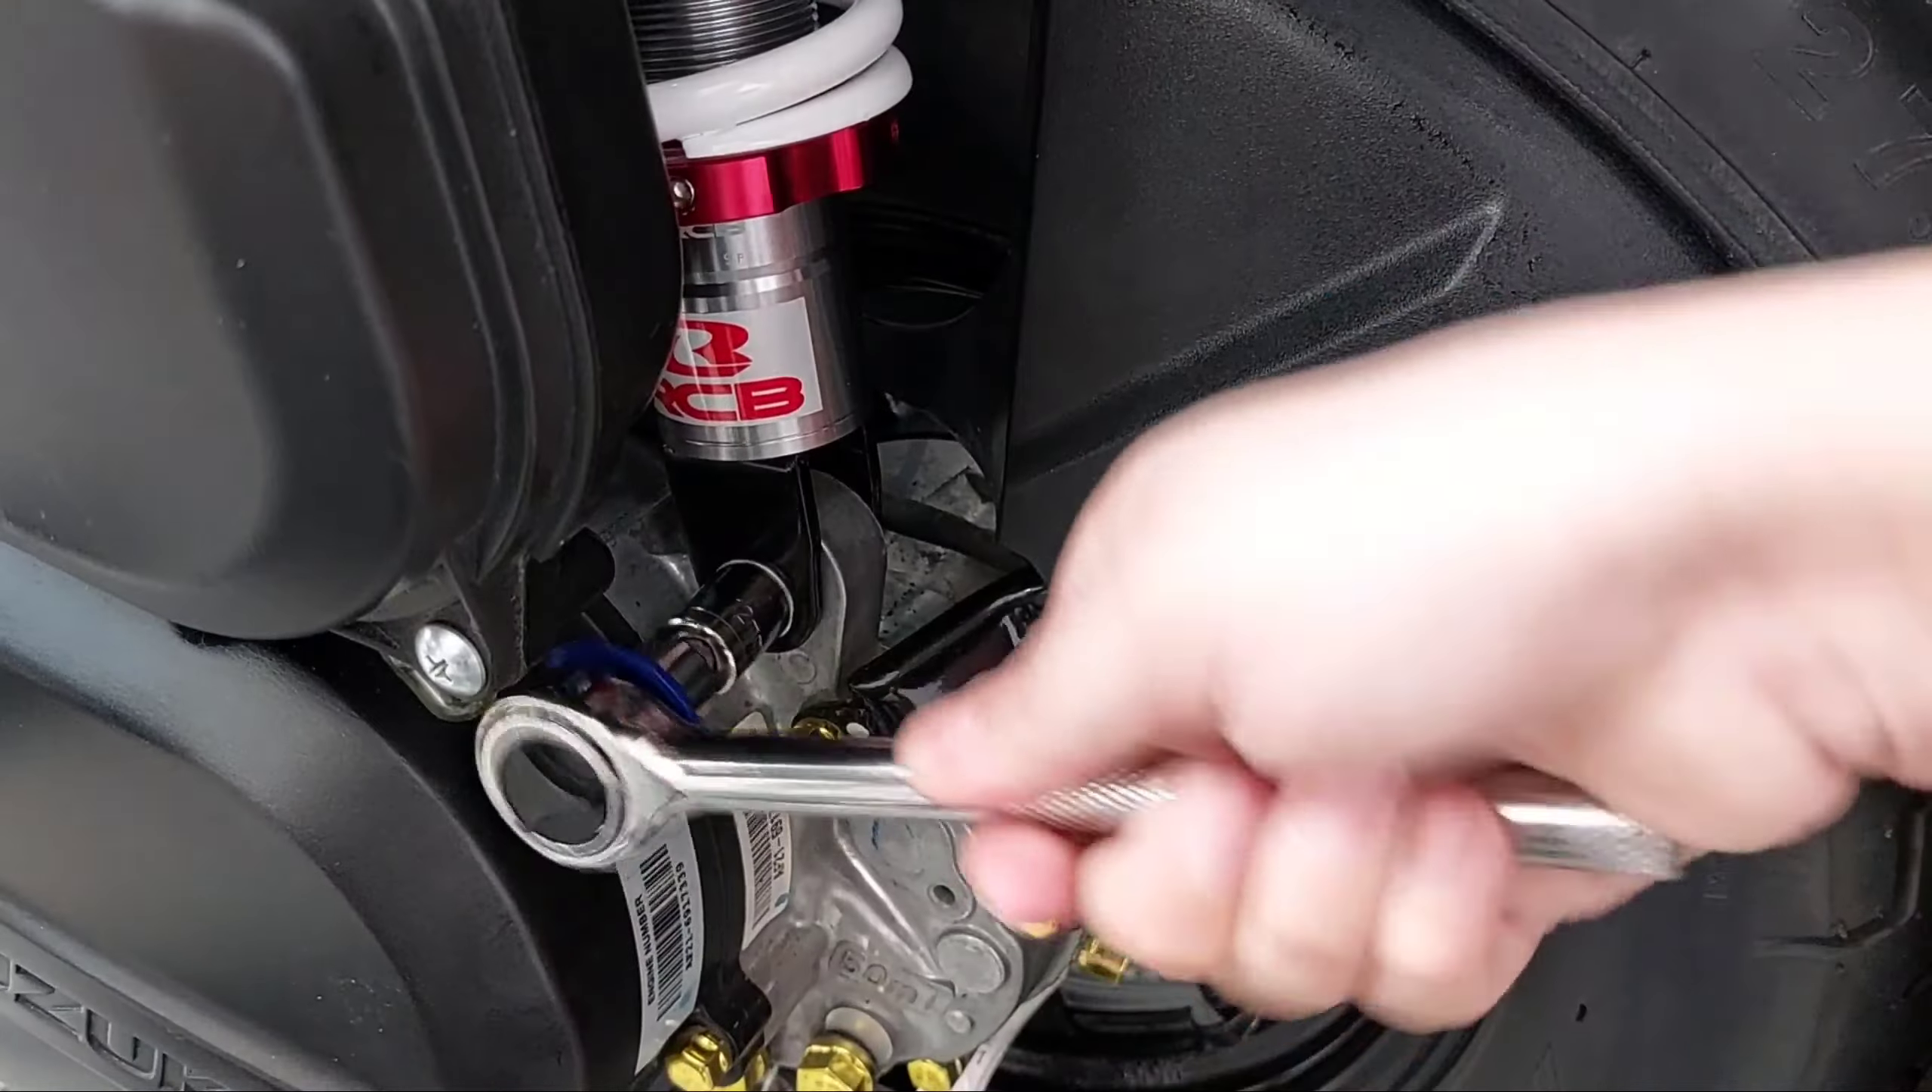Okay guys, so, naipasok na natin yung shock.